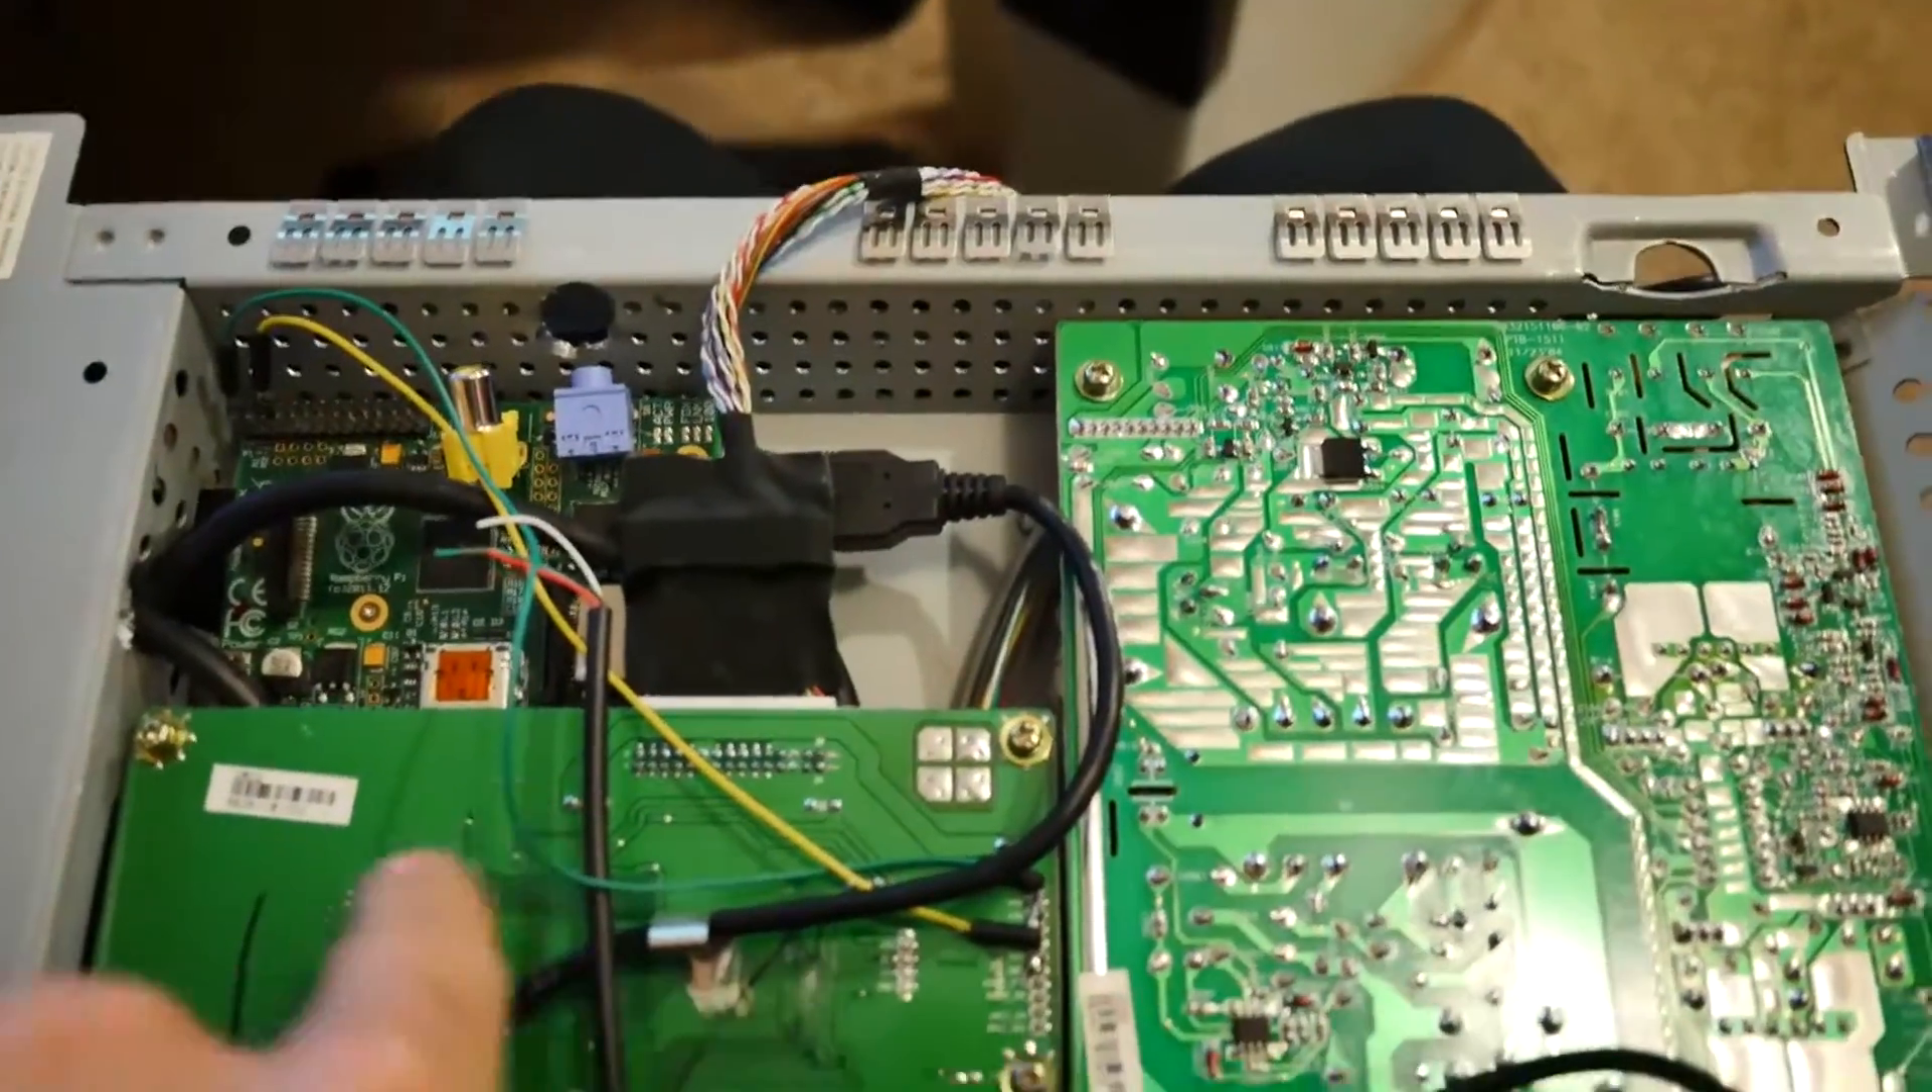I don't actually fancy punching a hole because as you can see all the PCBs are in and I don't really want to clean up metal swarf out of this or dismantle it any further.